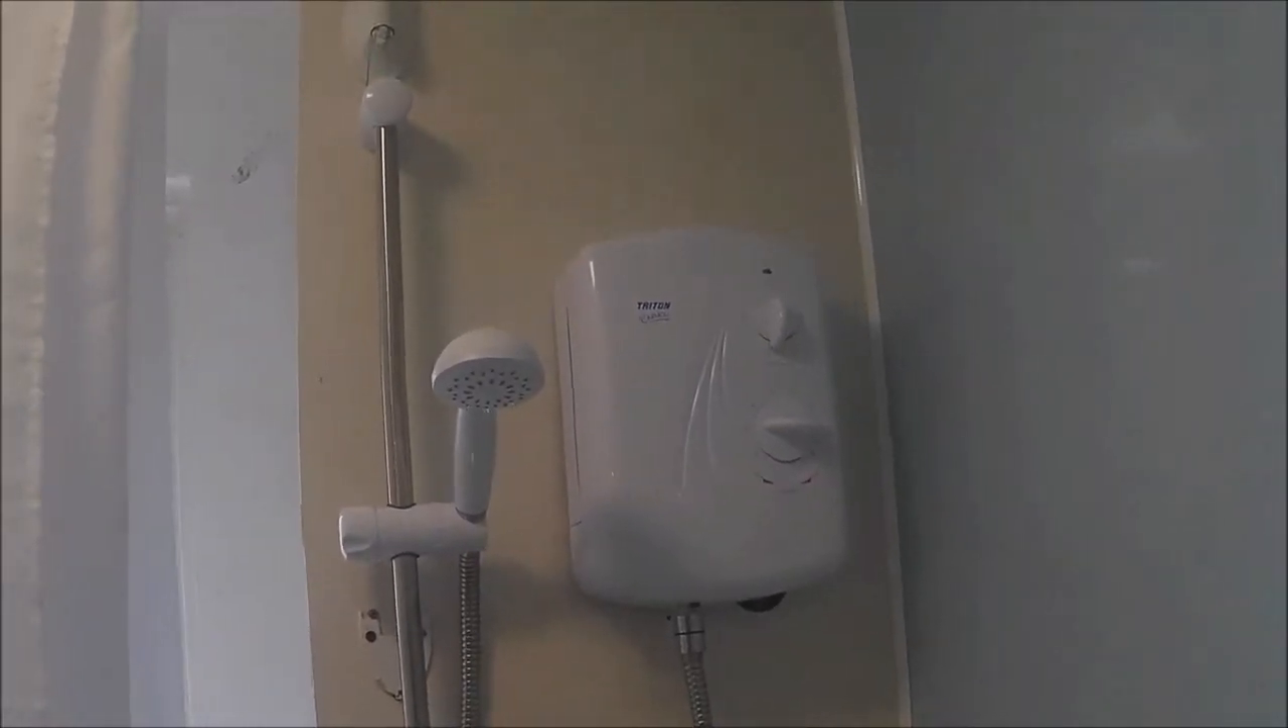That's the shower fitted for now. A couple of screws to put back in there.